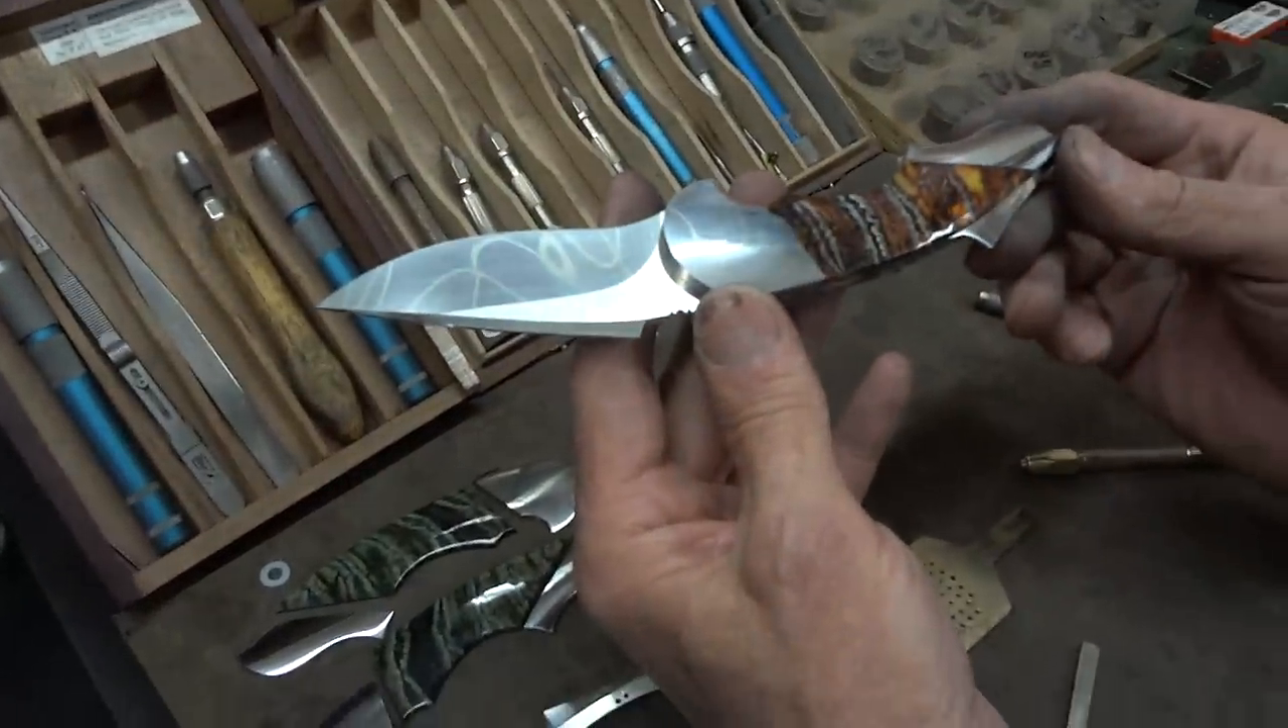Now my scale is in place.